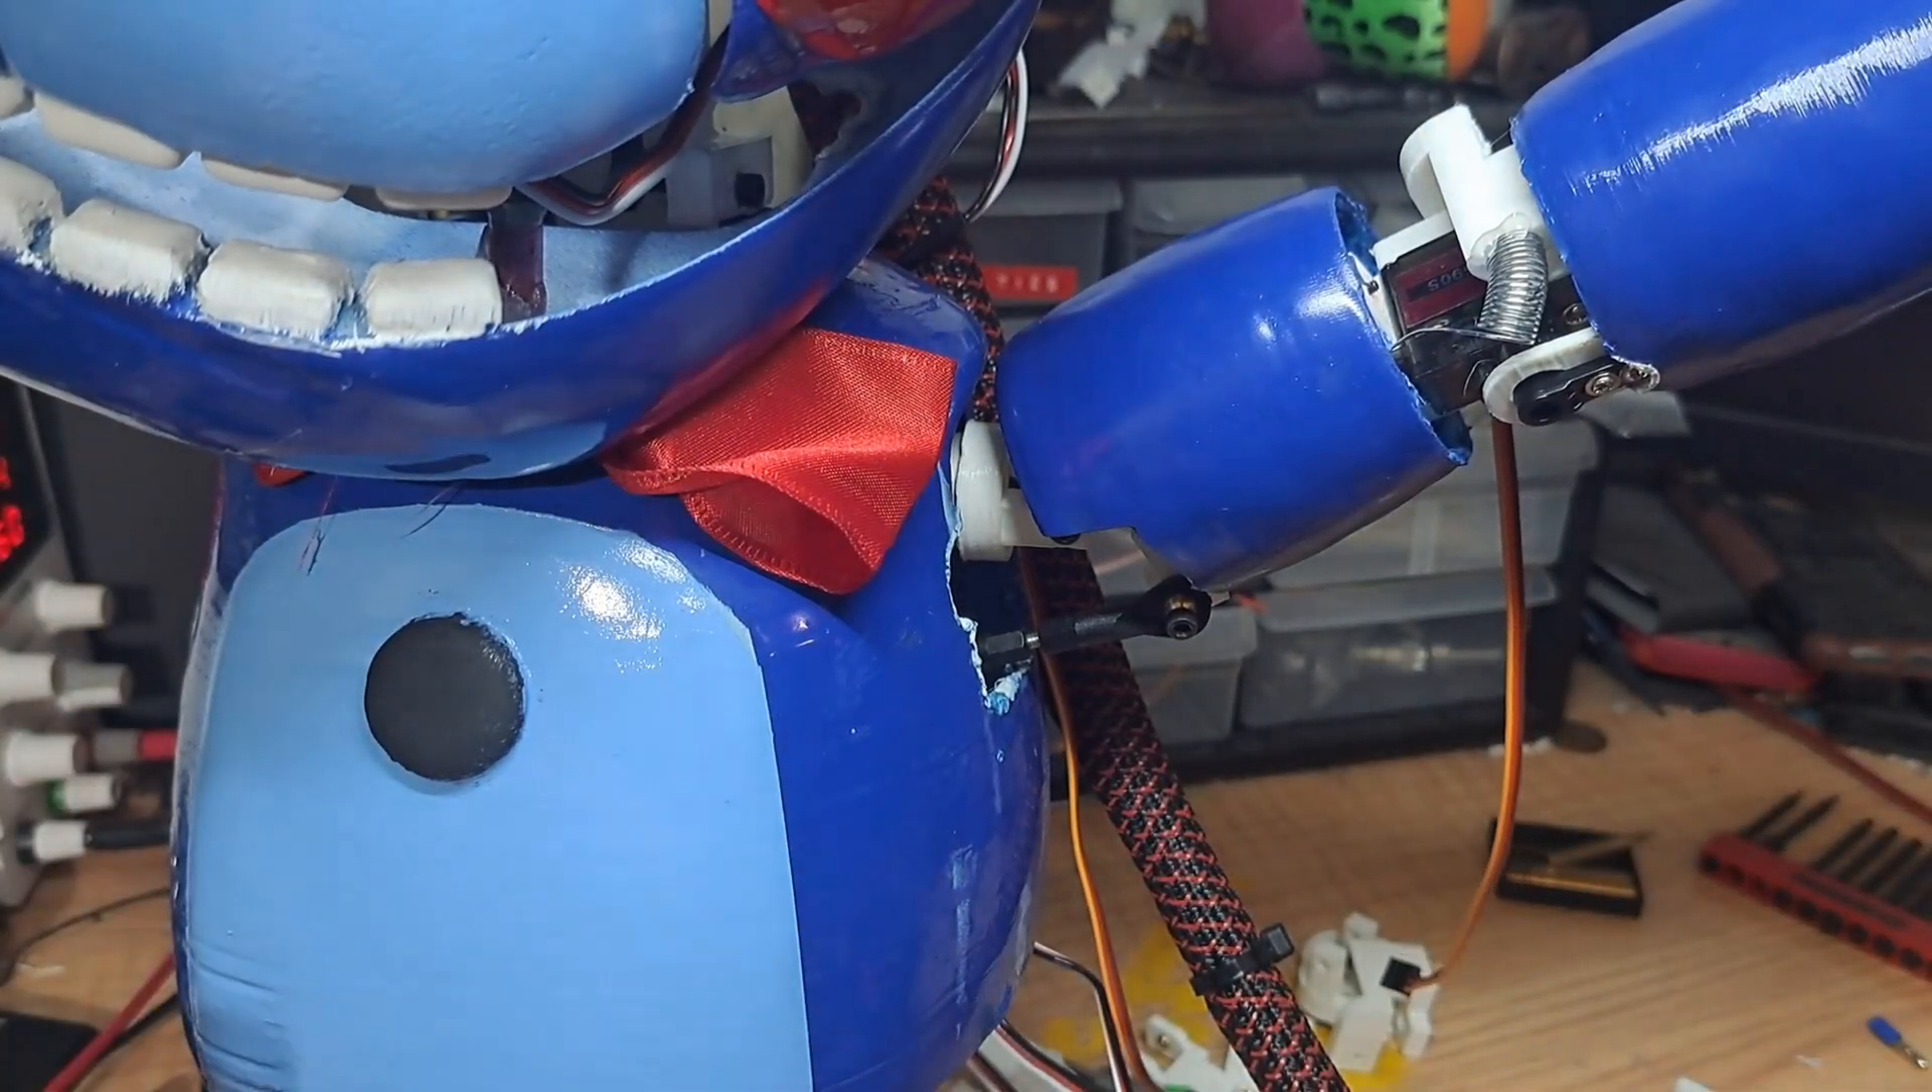That is Bon Bon's arm, assembled, installed, troubleshoot, everything.